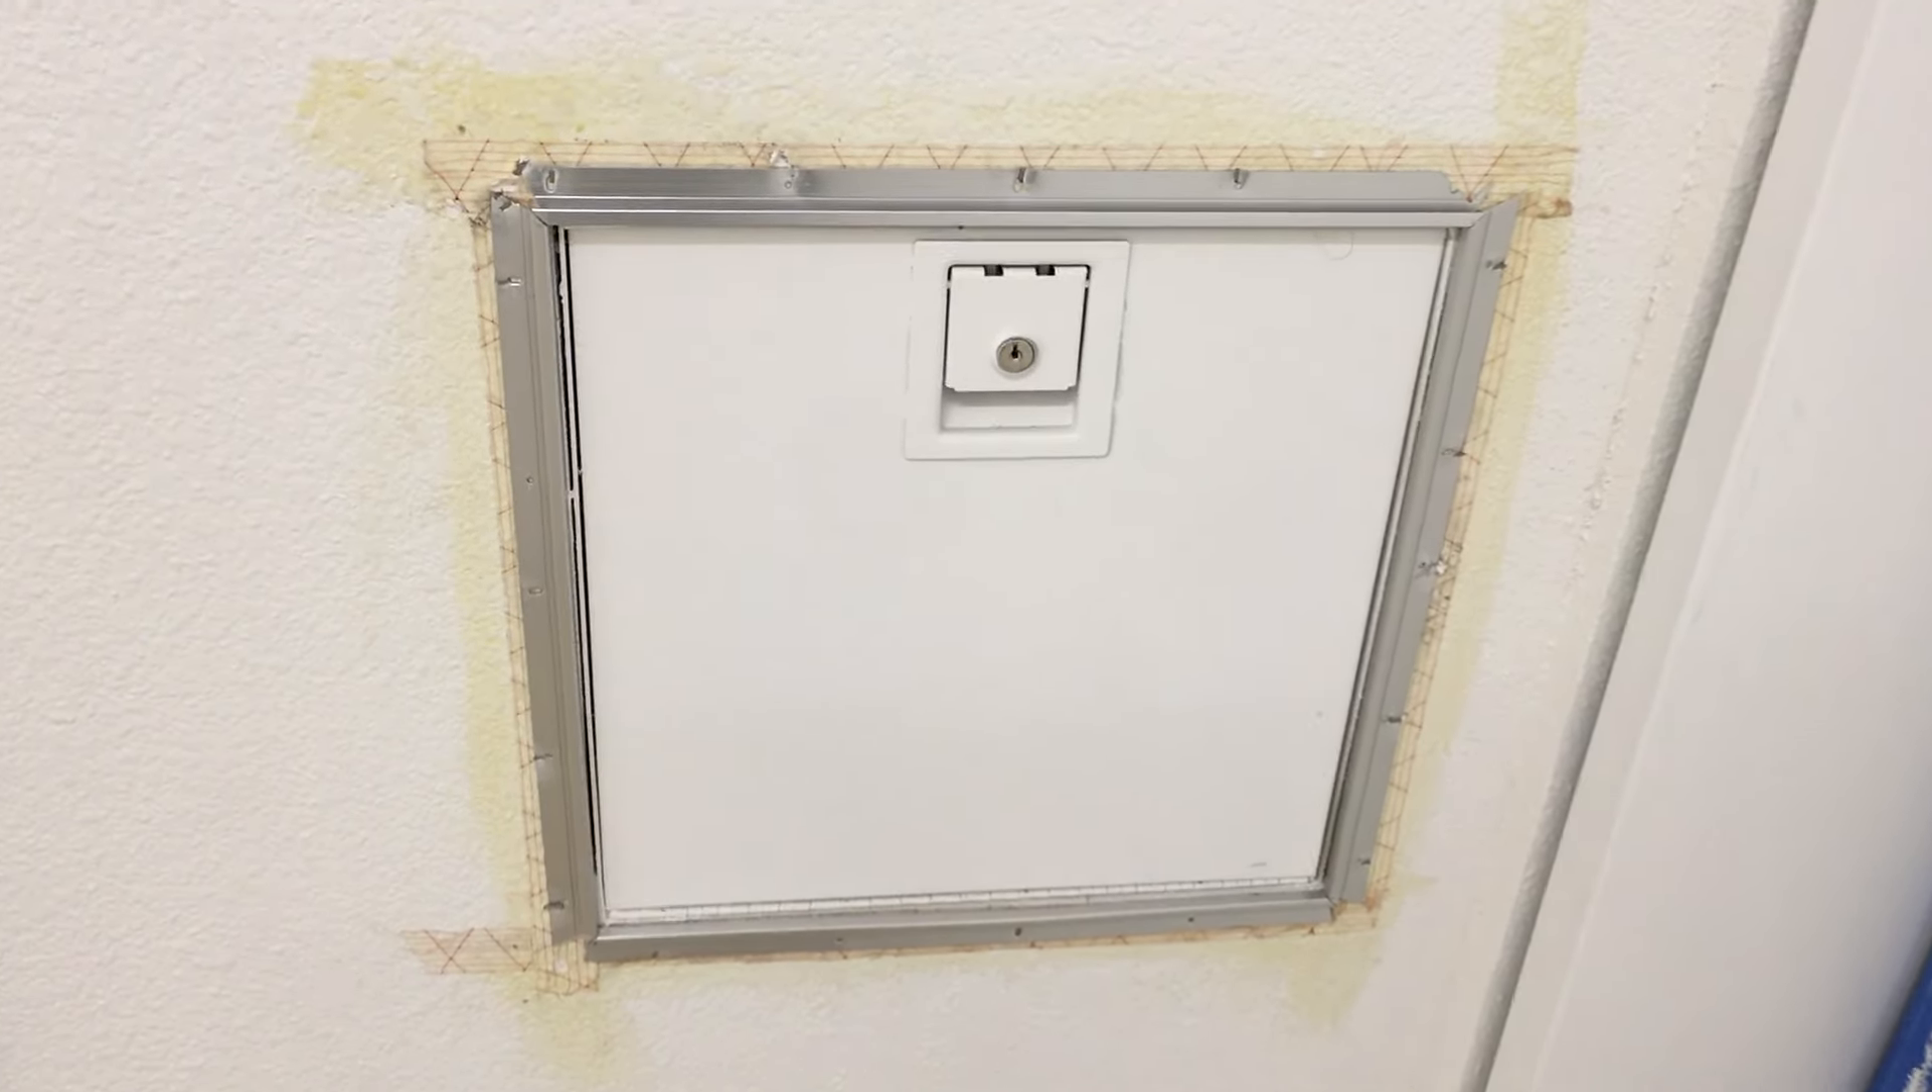Here's a view after all the metal has been put in place.